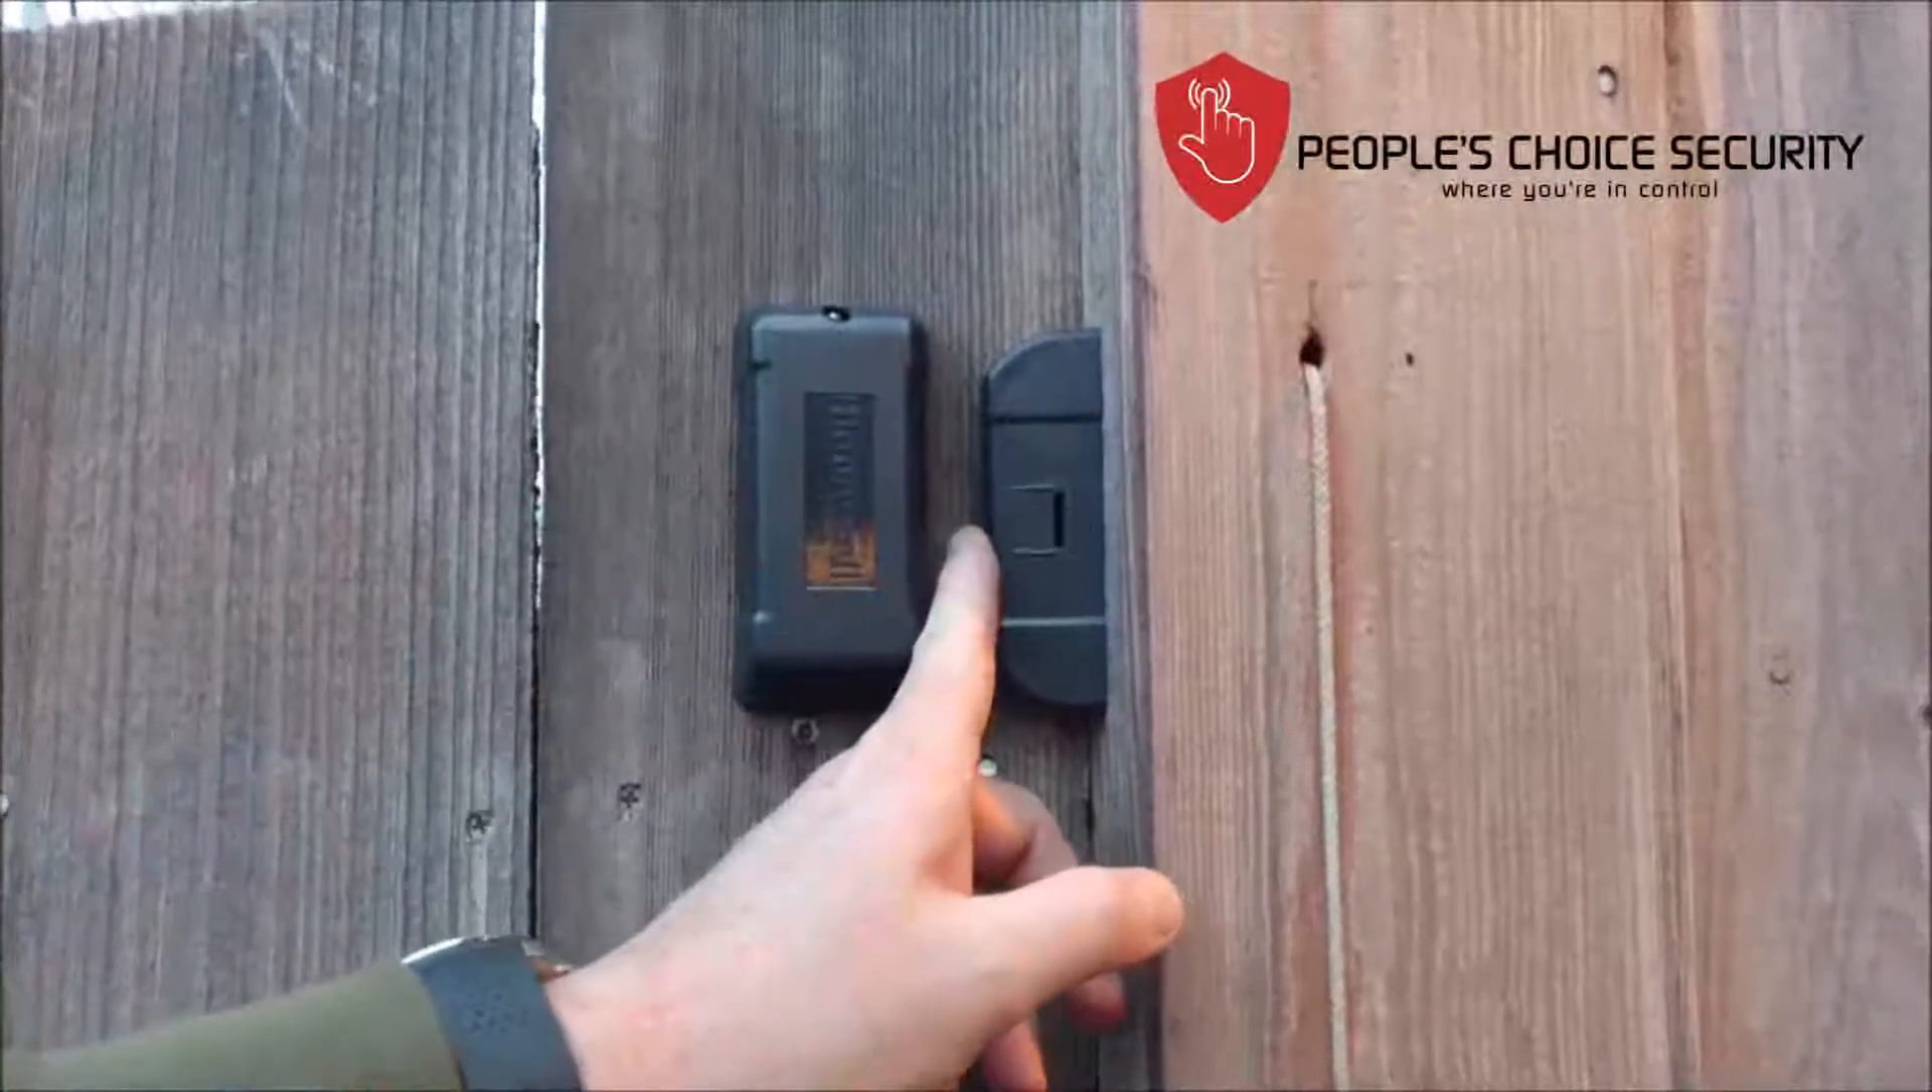So here you can see we've installed our gate sensor I've left about a half inch gap.